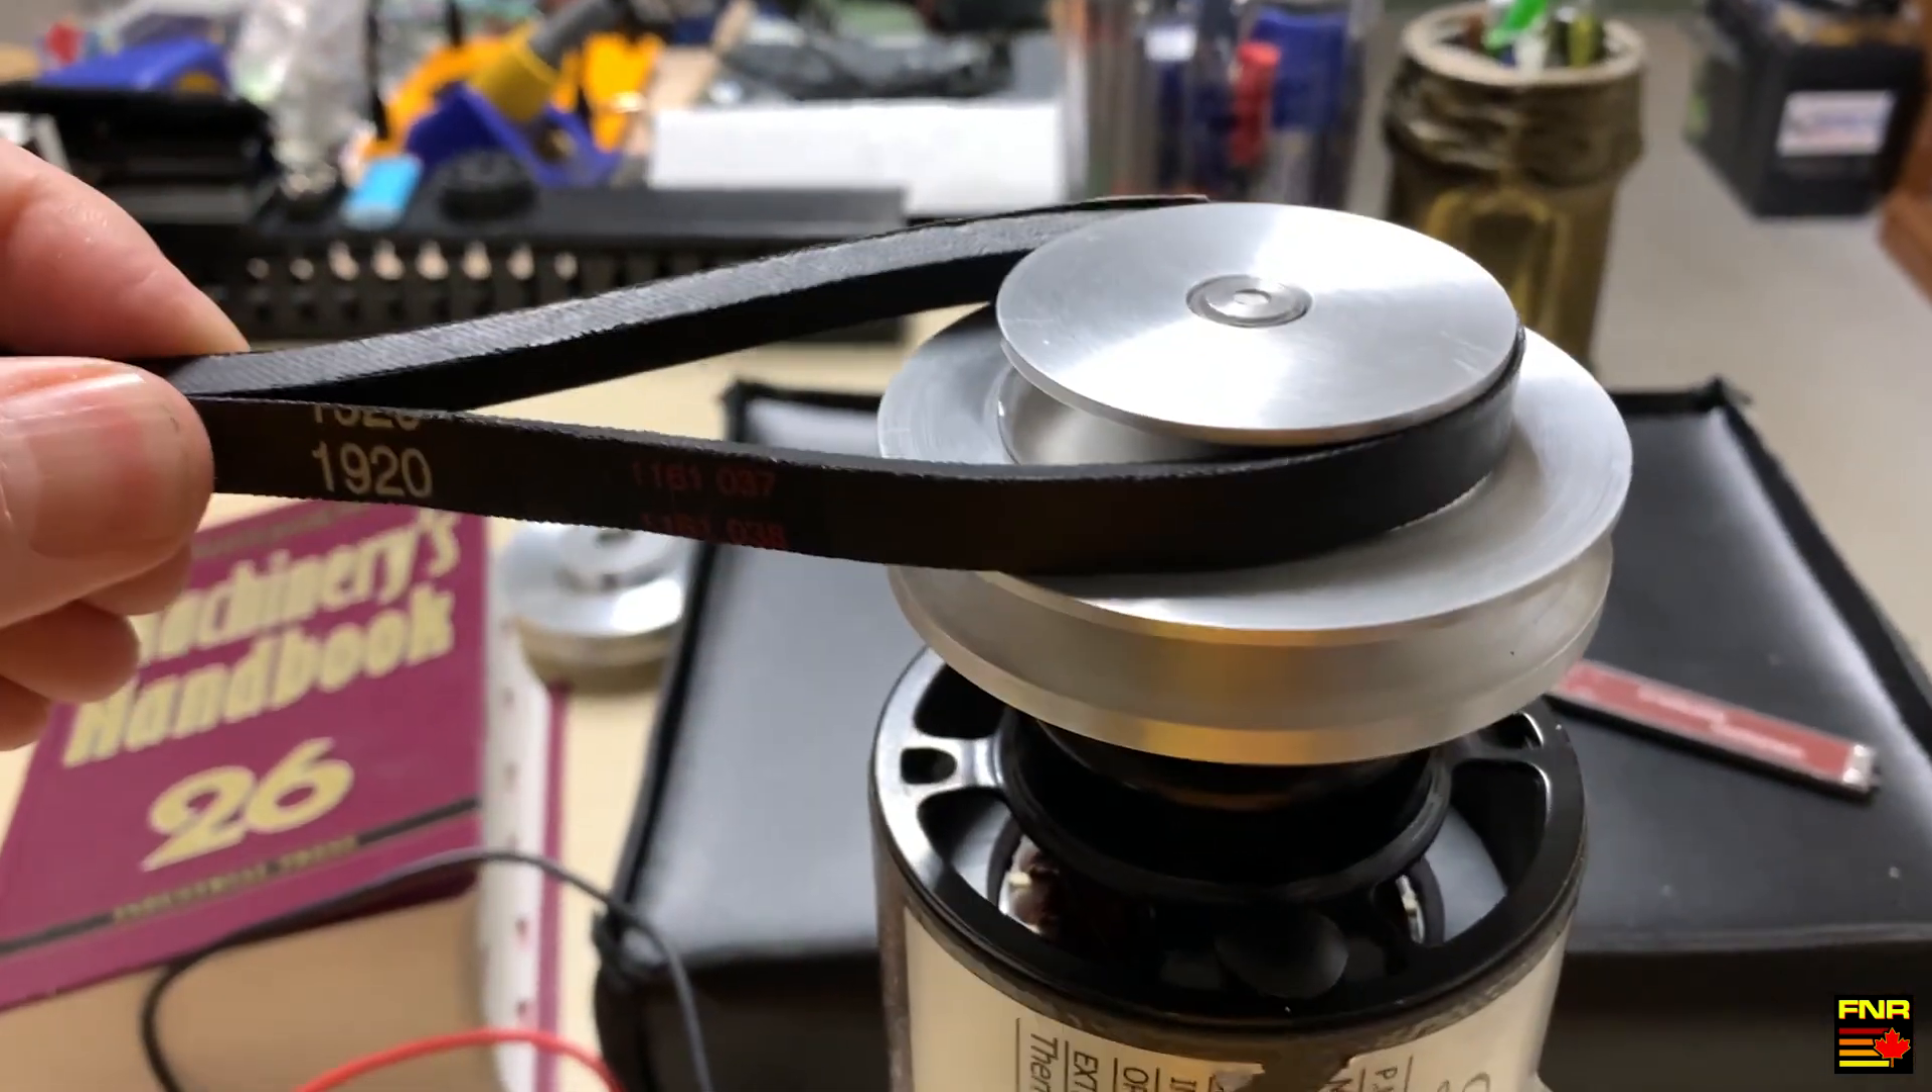And we can go ahead, get a drive belt, and you can see that that's going to fit on there perfectly.